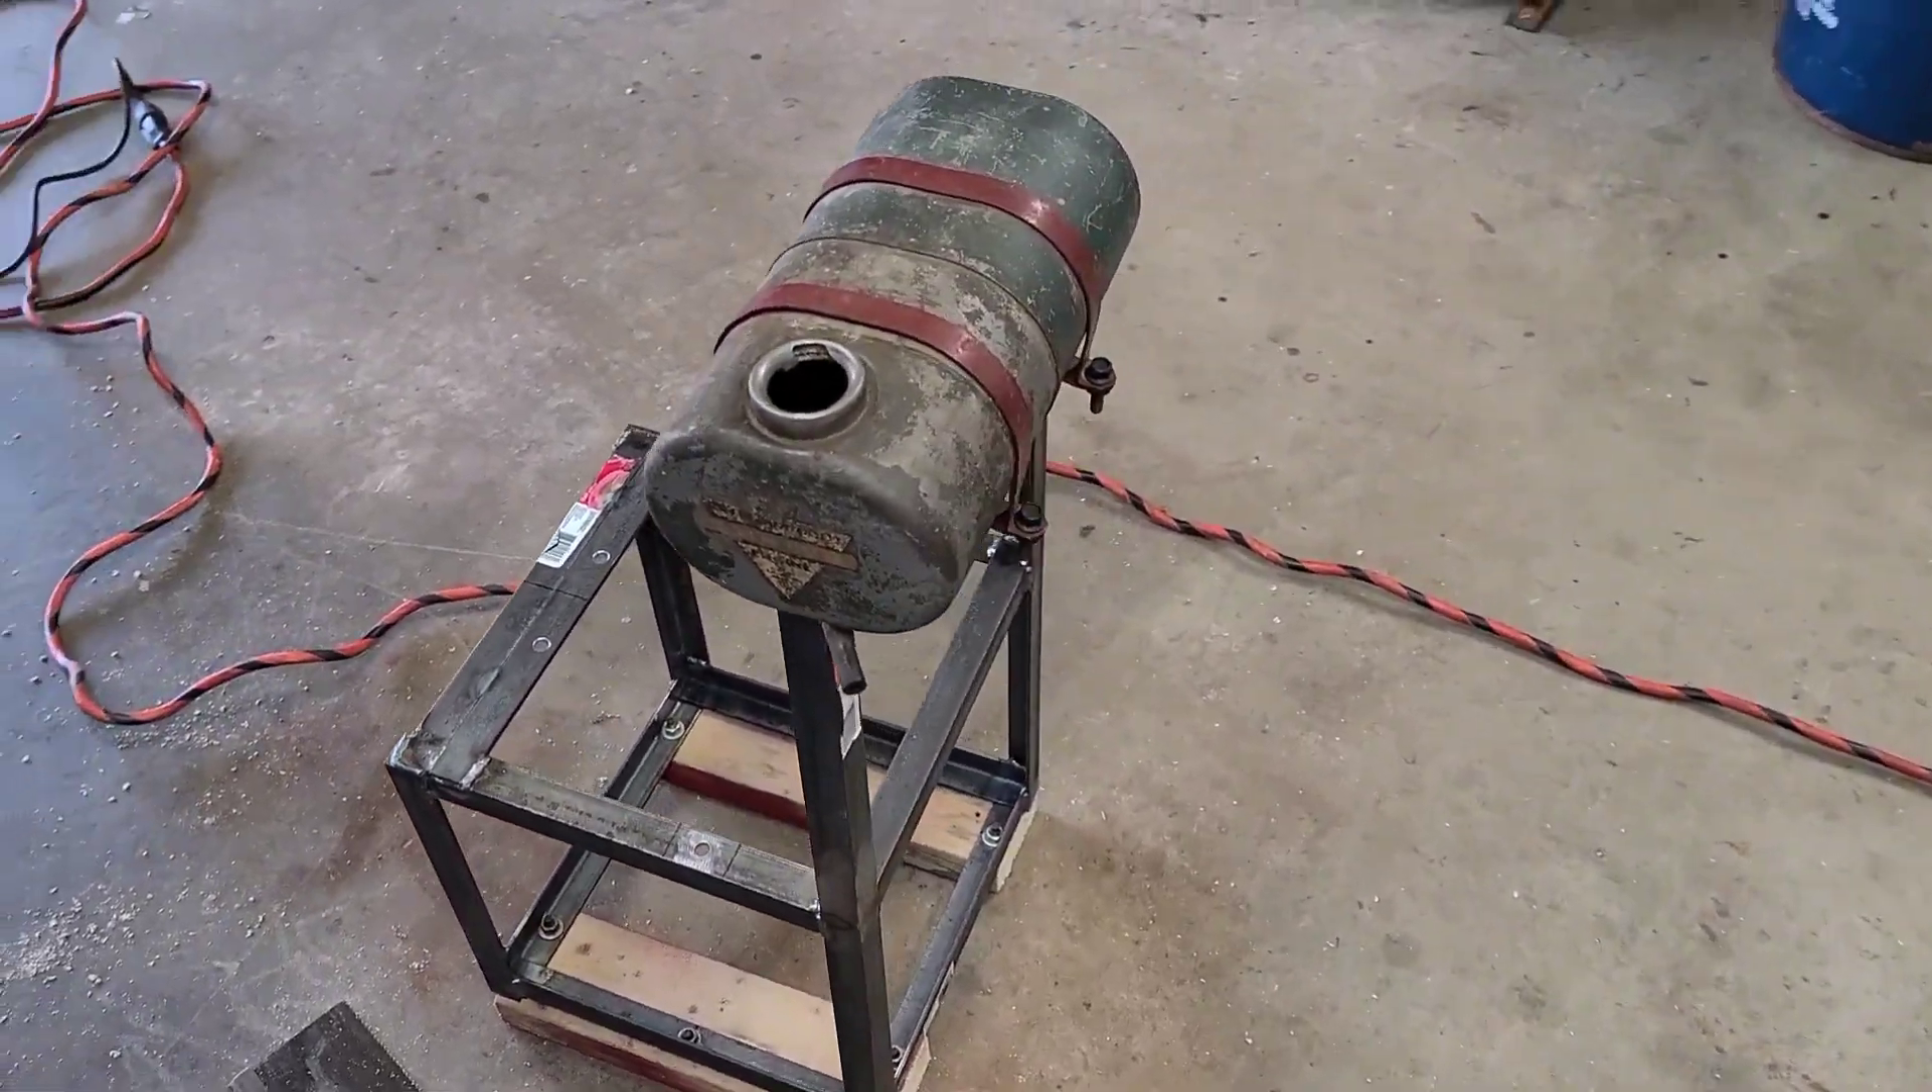I just got to find a gas cap. I don't have a gas cap for it yet, but that is that.